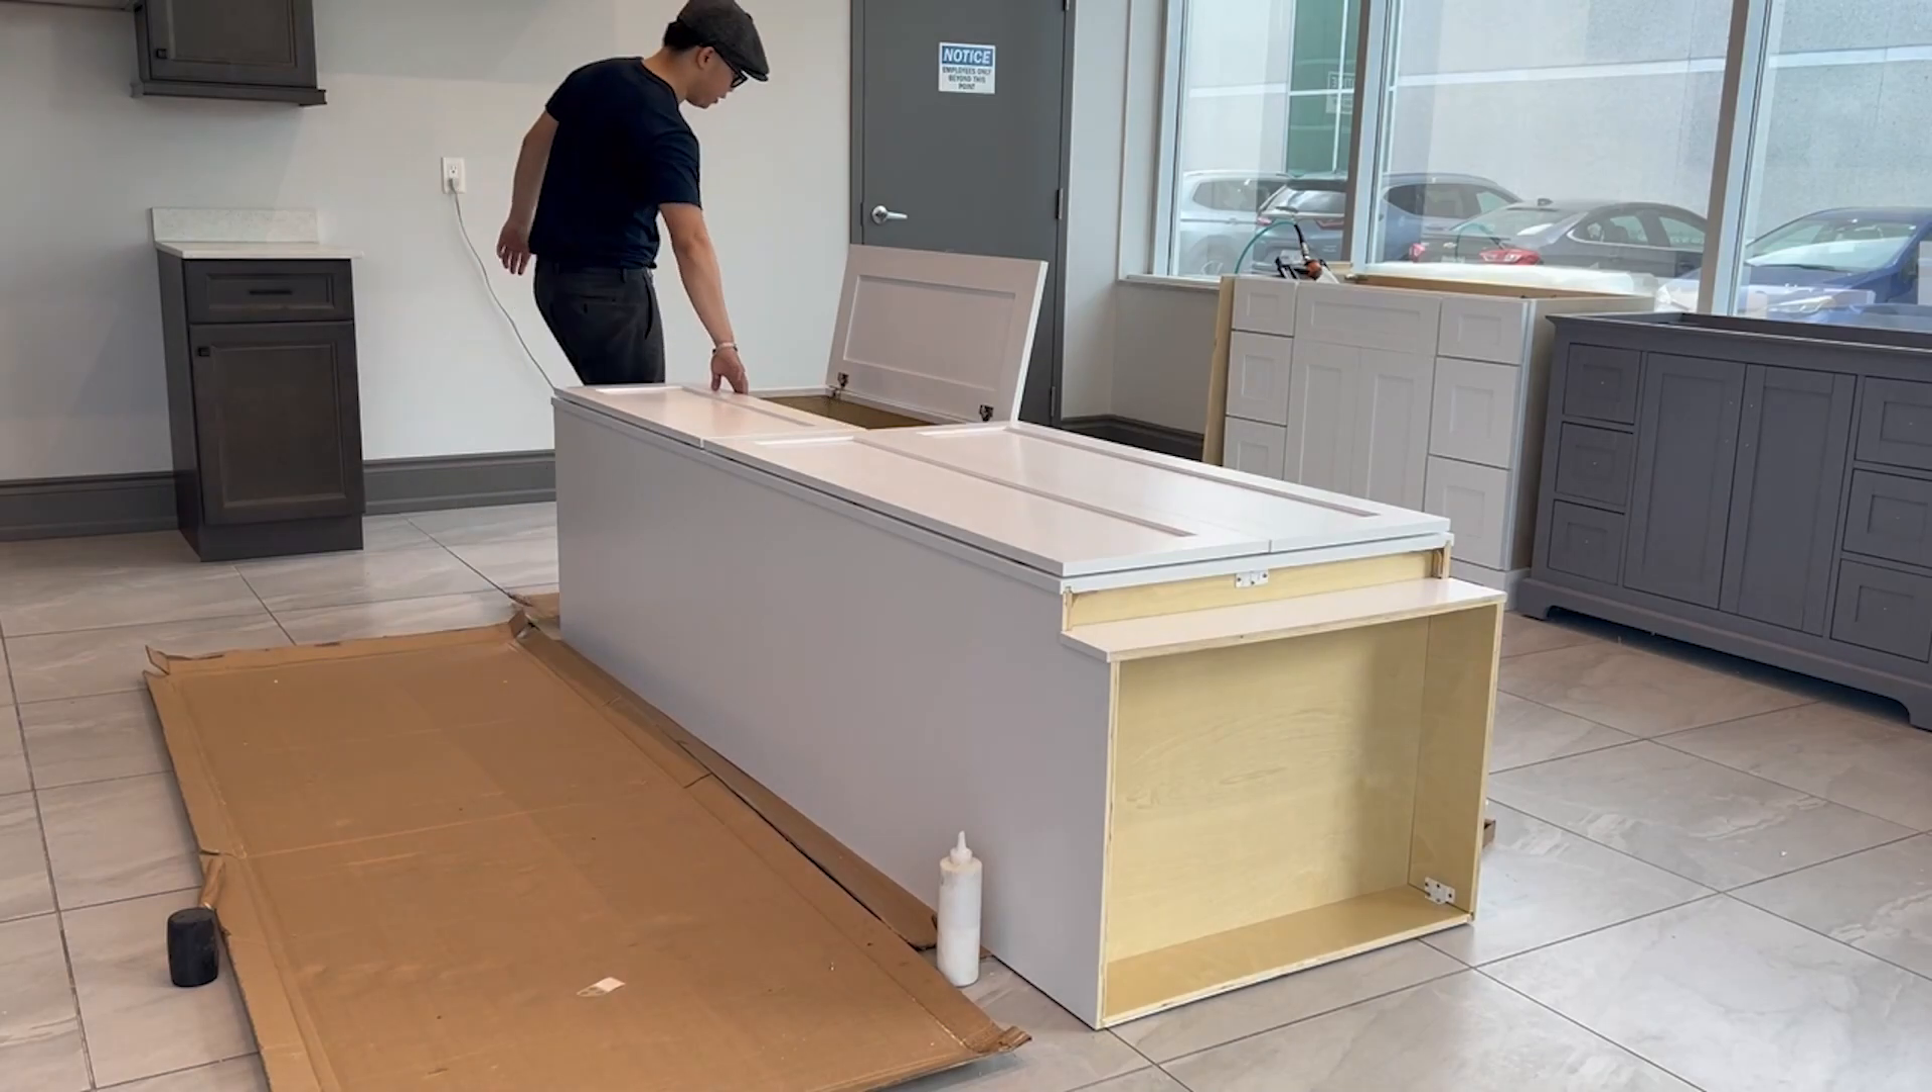The wall pantry is now fully assembled.